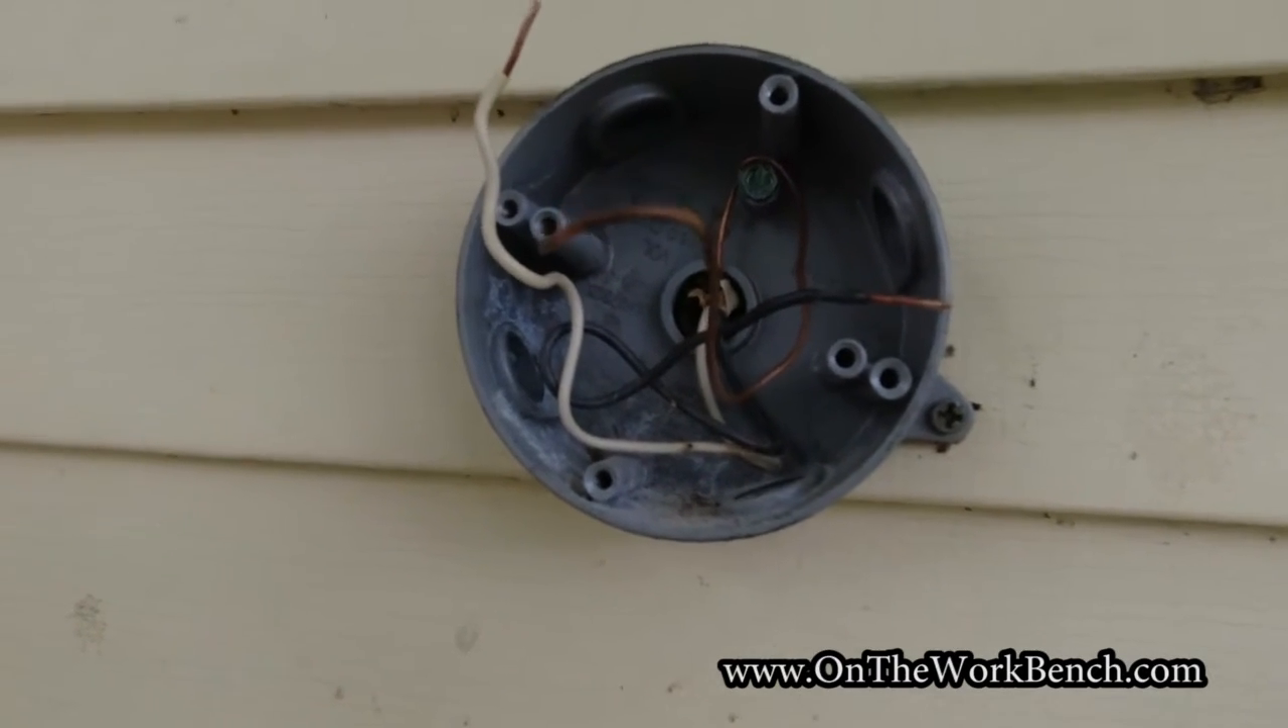In my case, here's what the box outside looks like with the old fixture removed.